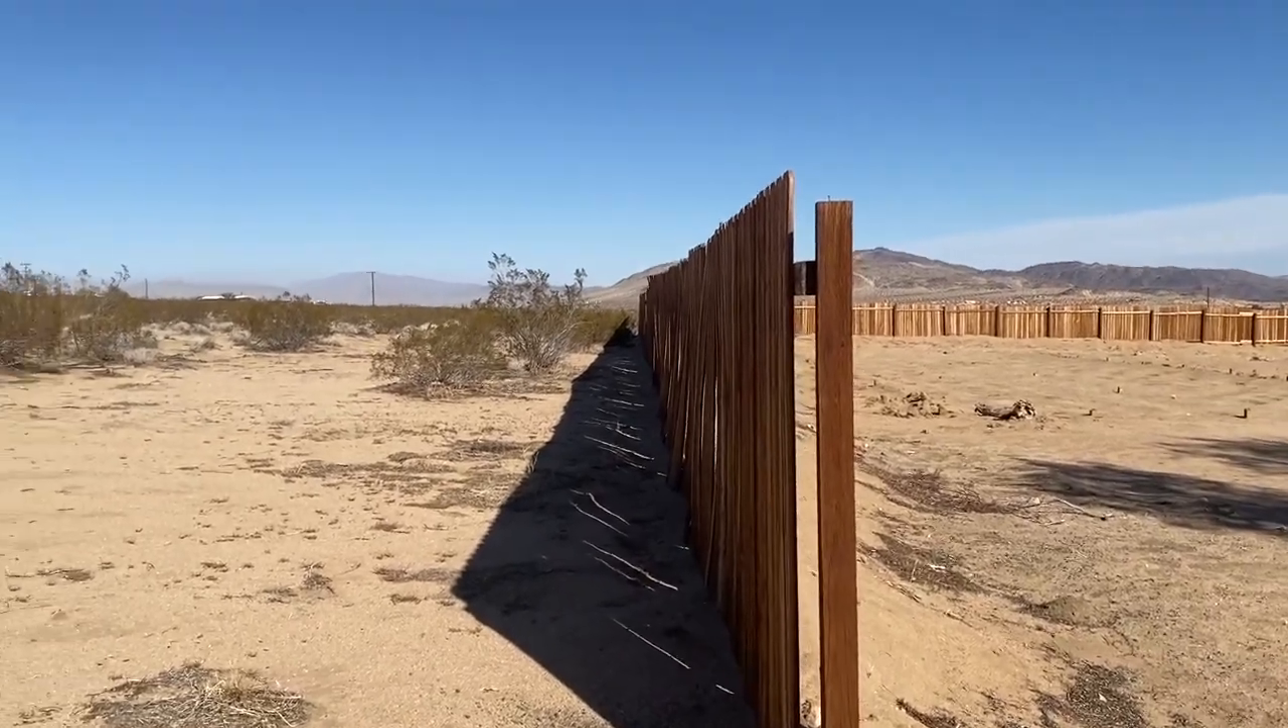Can you see all the light coming through and all of the panels that are pushed out.